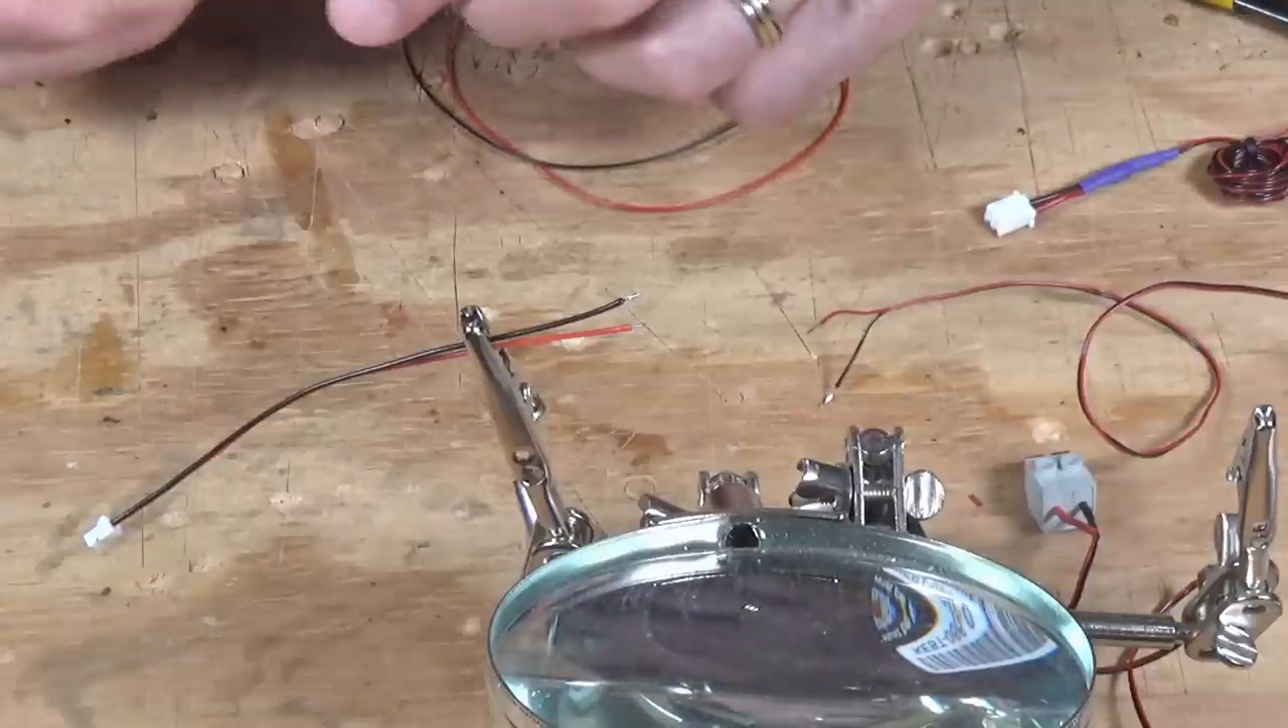So you can see there's the two wires right there held in the little alligator clip.